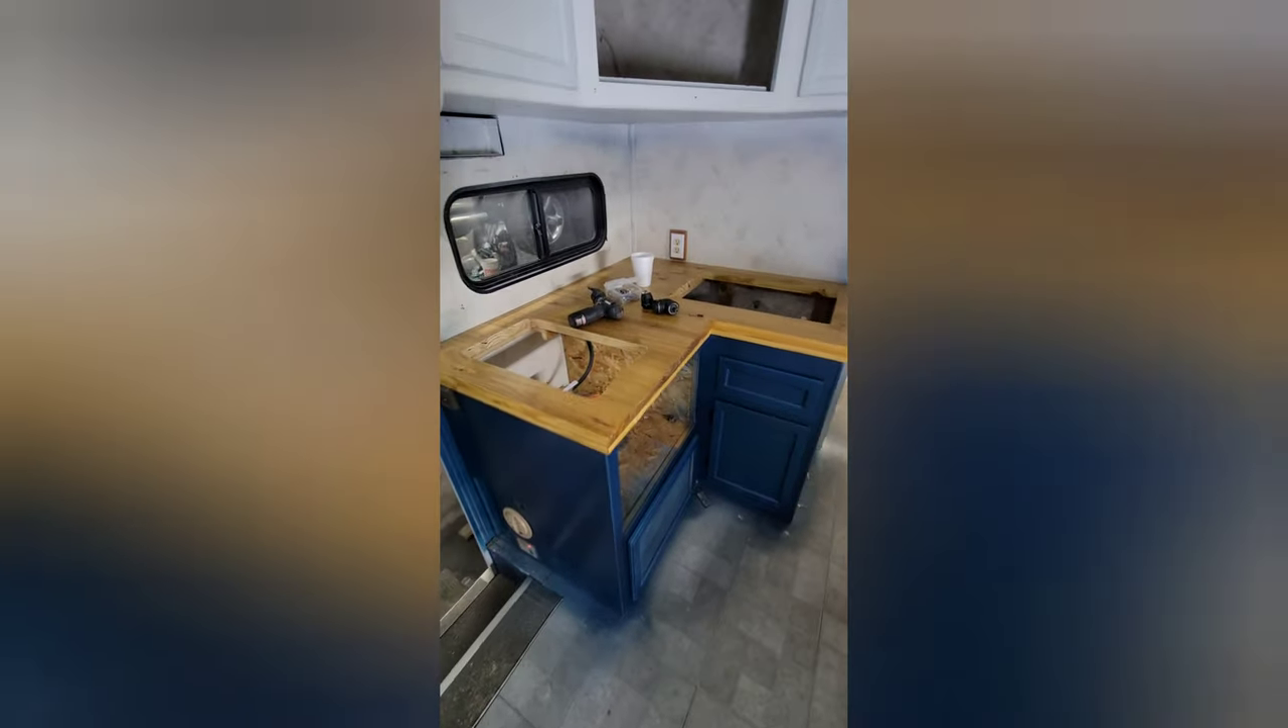Just got to put the cooktop sink in.